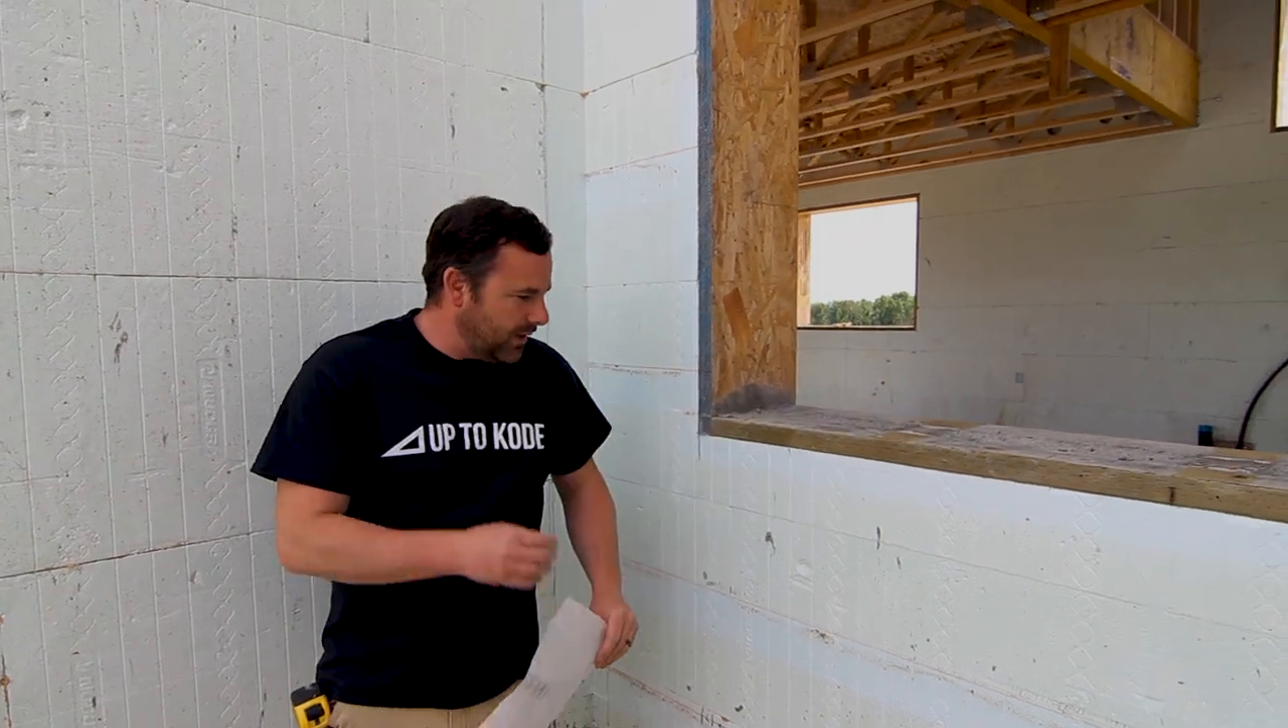We haven't installed the windows yet.